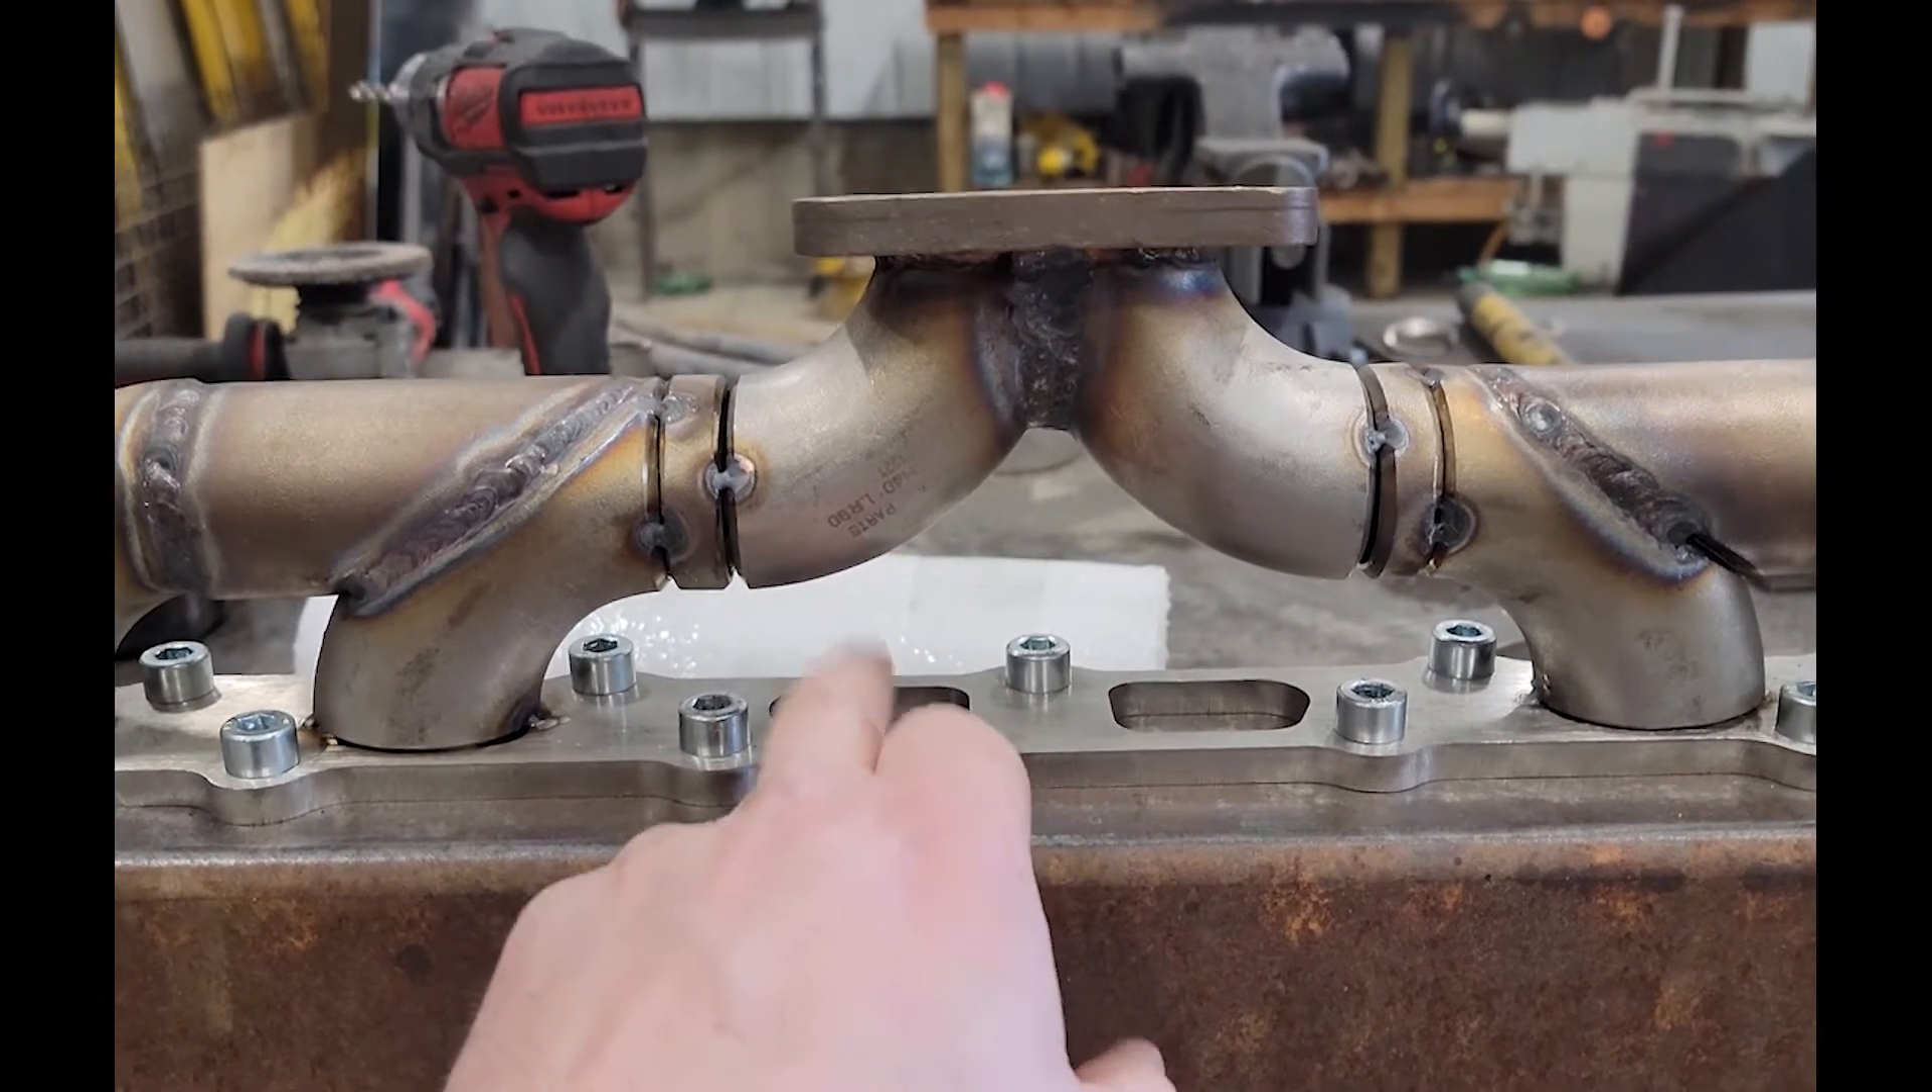All right so I've got my centerpiece tacked in.